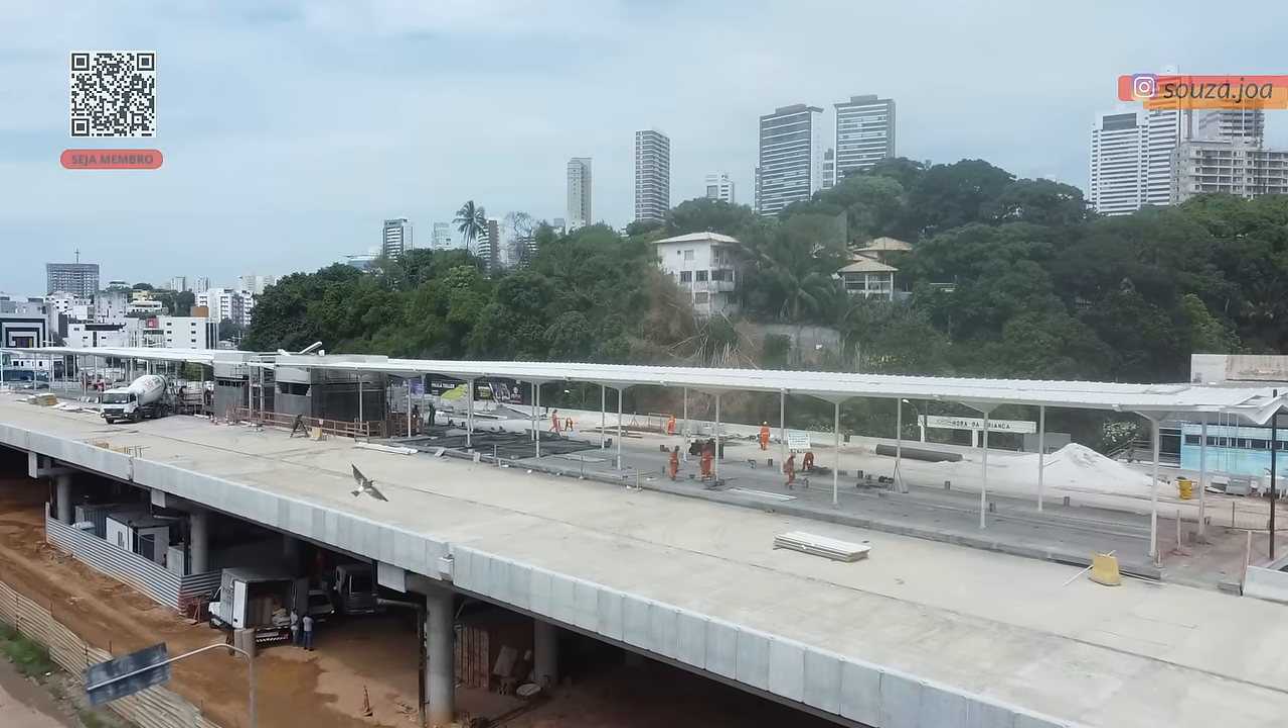Como podemos ver, o telhado já foi colocado.